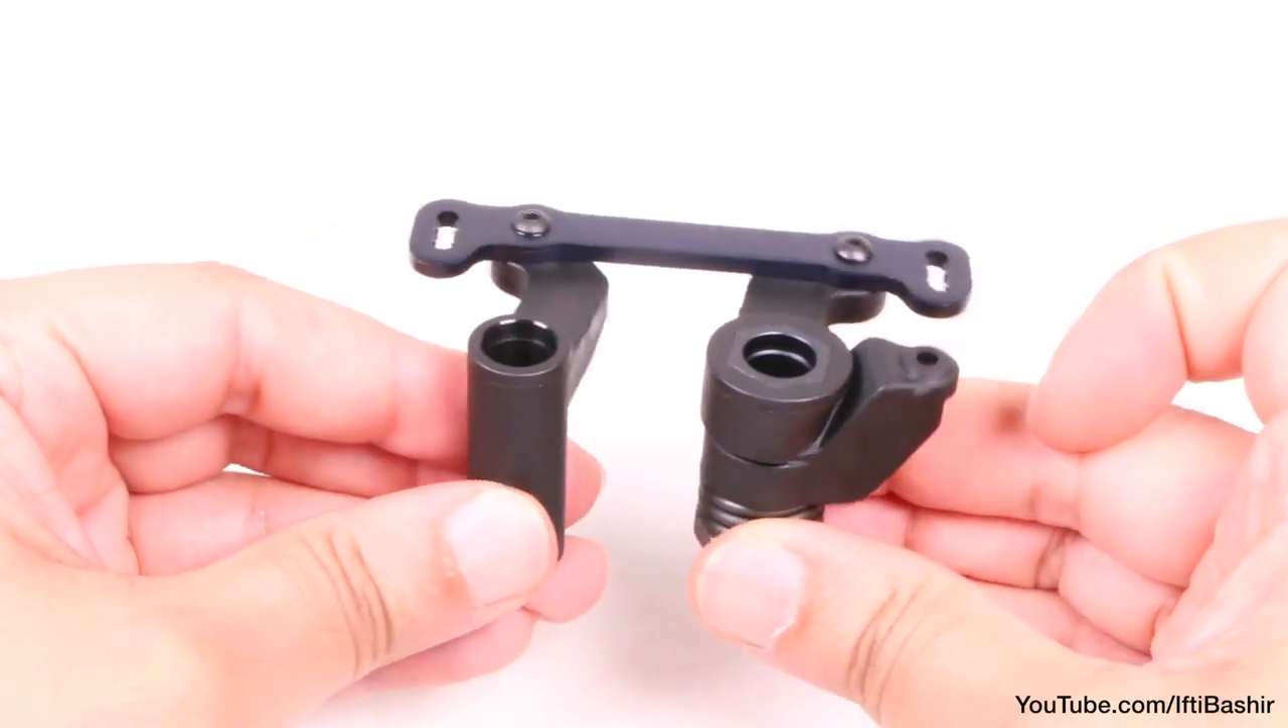And that's our main steering assembly constructed.